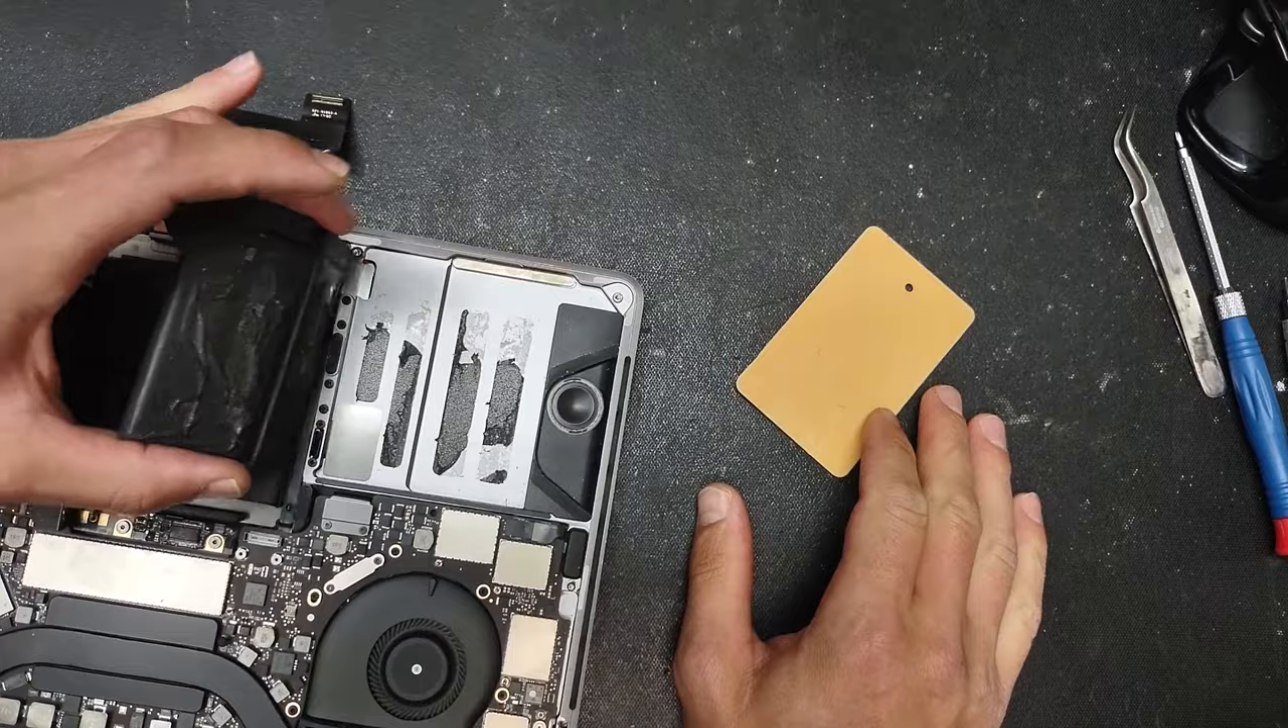Okay so these cells are removed.